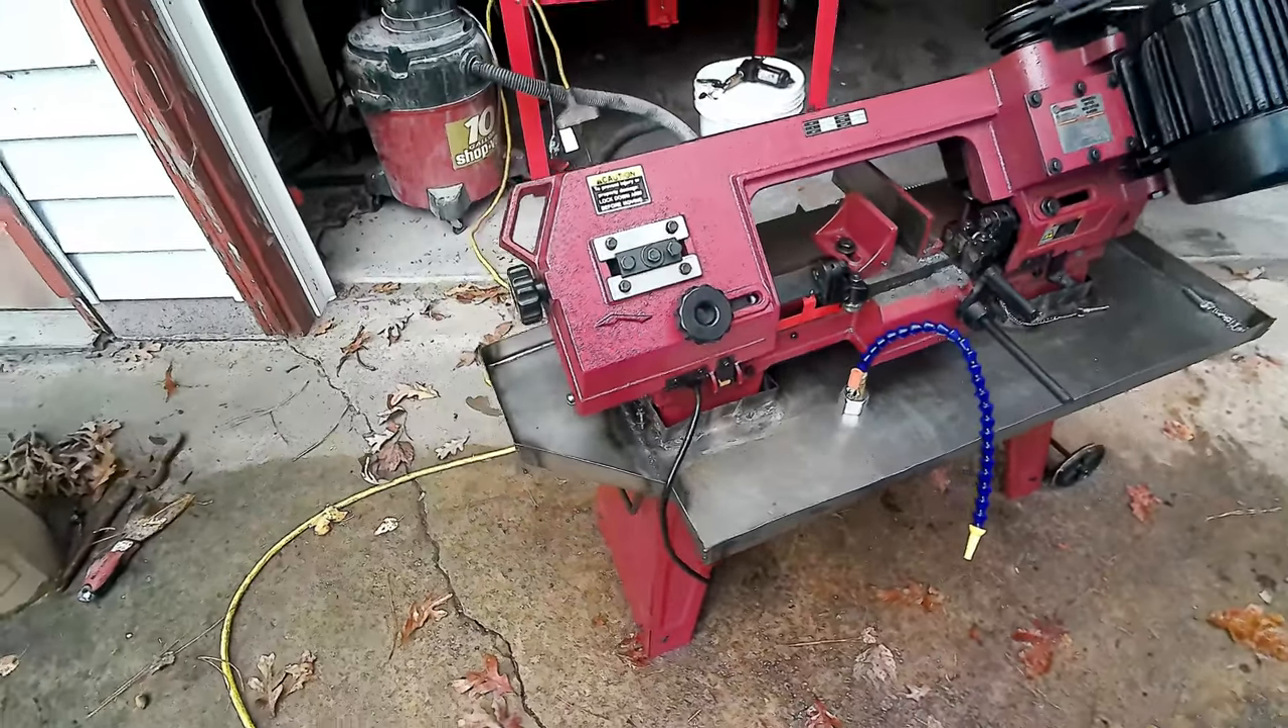All right guys so as you can see we got the pan all fabbed up and attached to the saw.